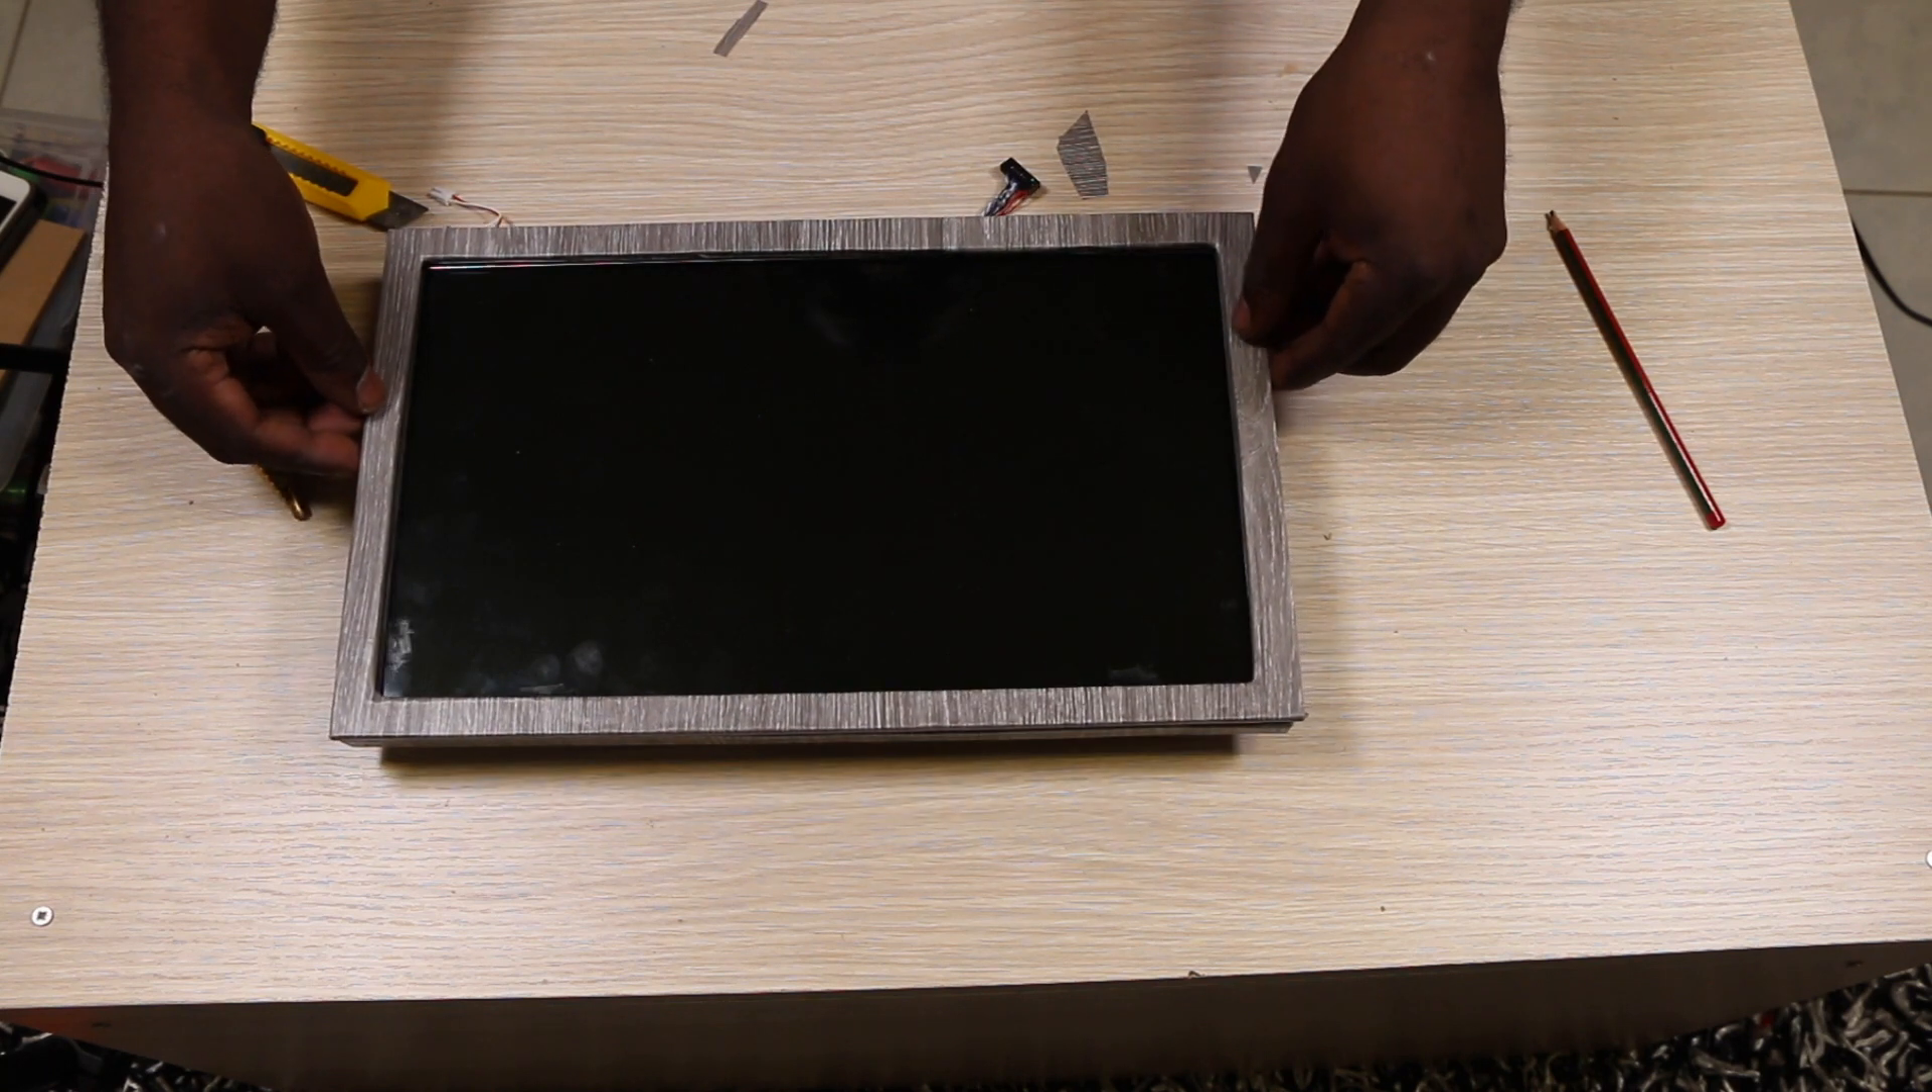This is the time now to go and see if our screen actually fit into our monitor and that is it that is how it fit and it fit great.